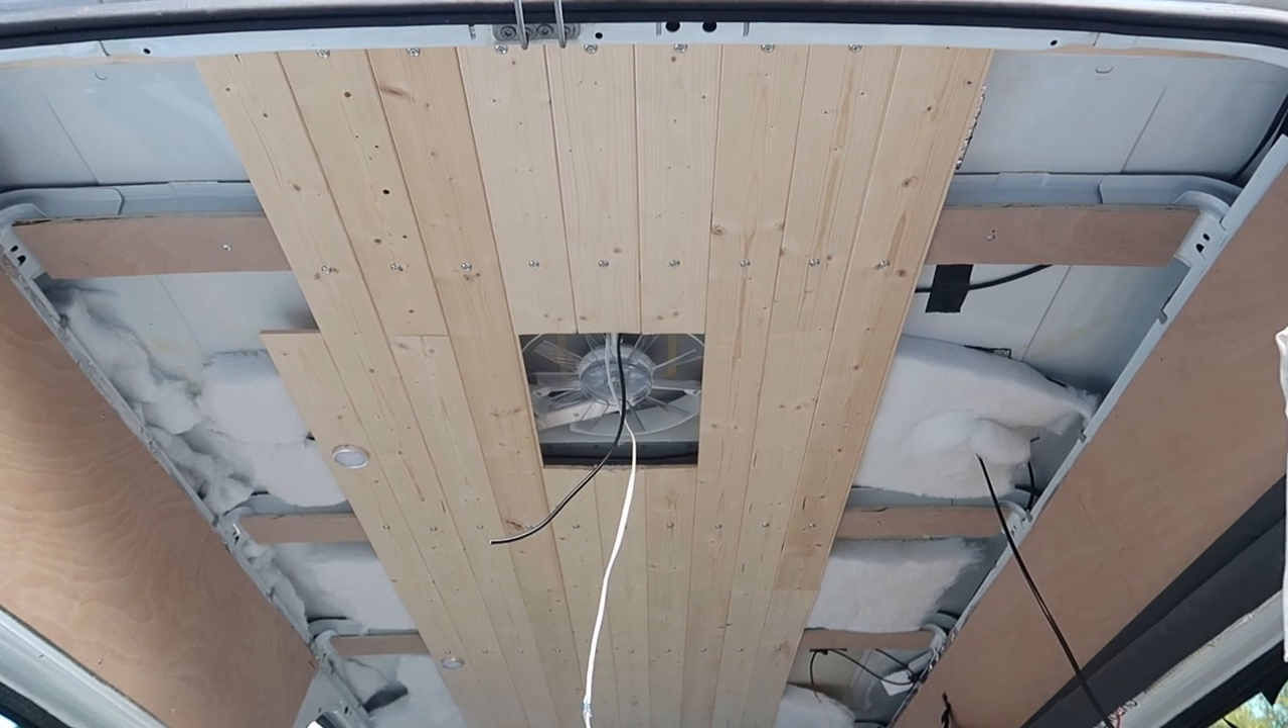We're about halfway through this roof cladding now.